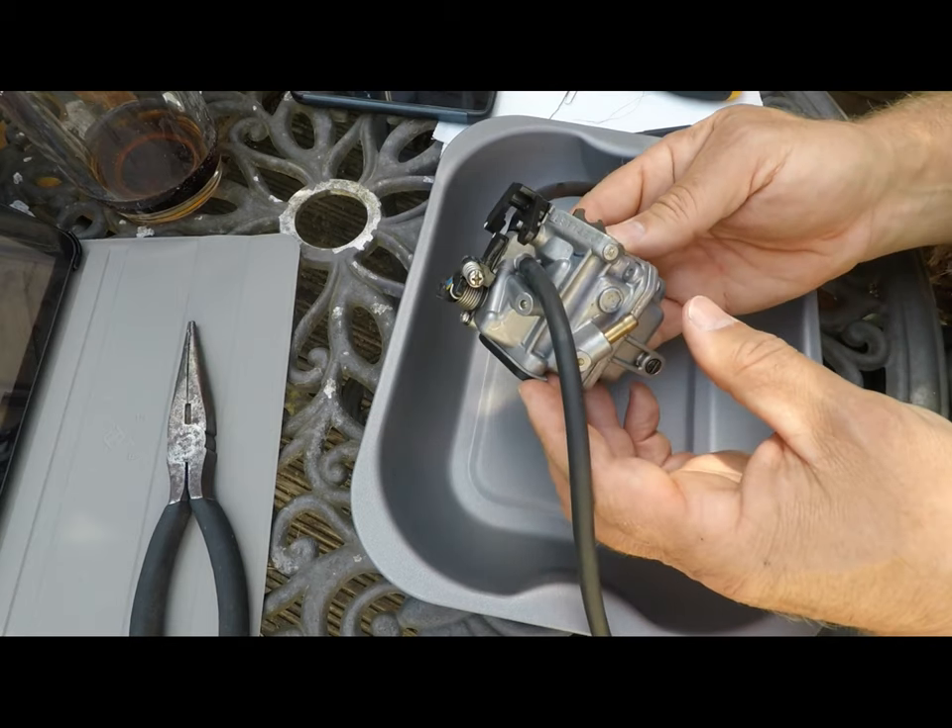Well, as you can see, I've successfully removed the carburettor here, and I'm just going to take a few photos, actually, to help me when I come to reassemble it later on.